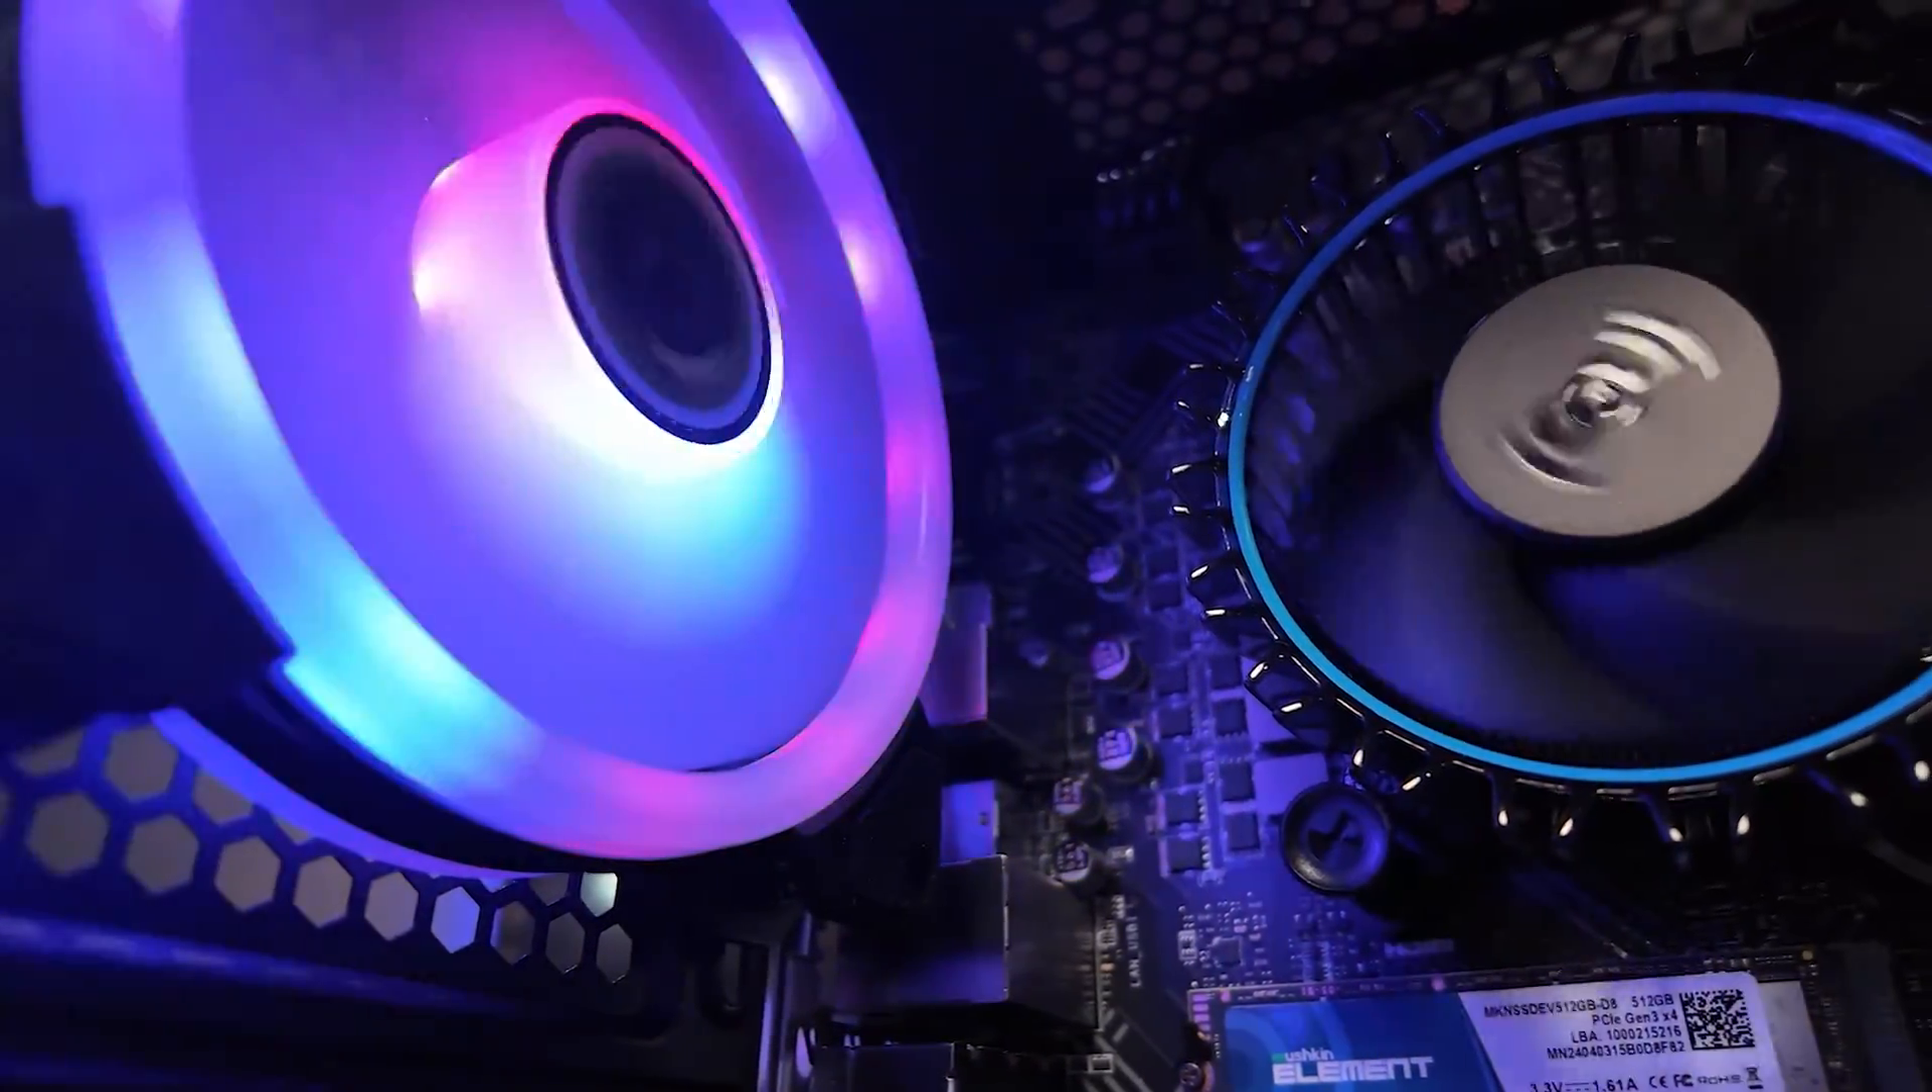Now it looks like we have successfully installed an Intel CPU fan.